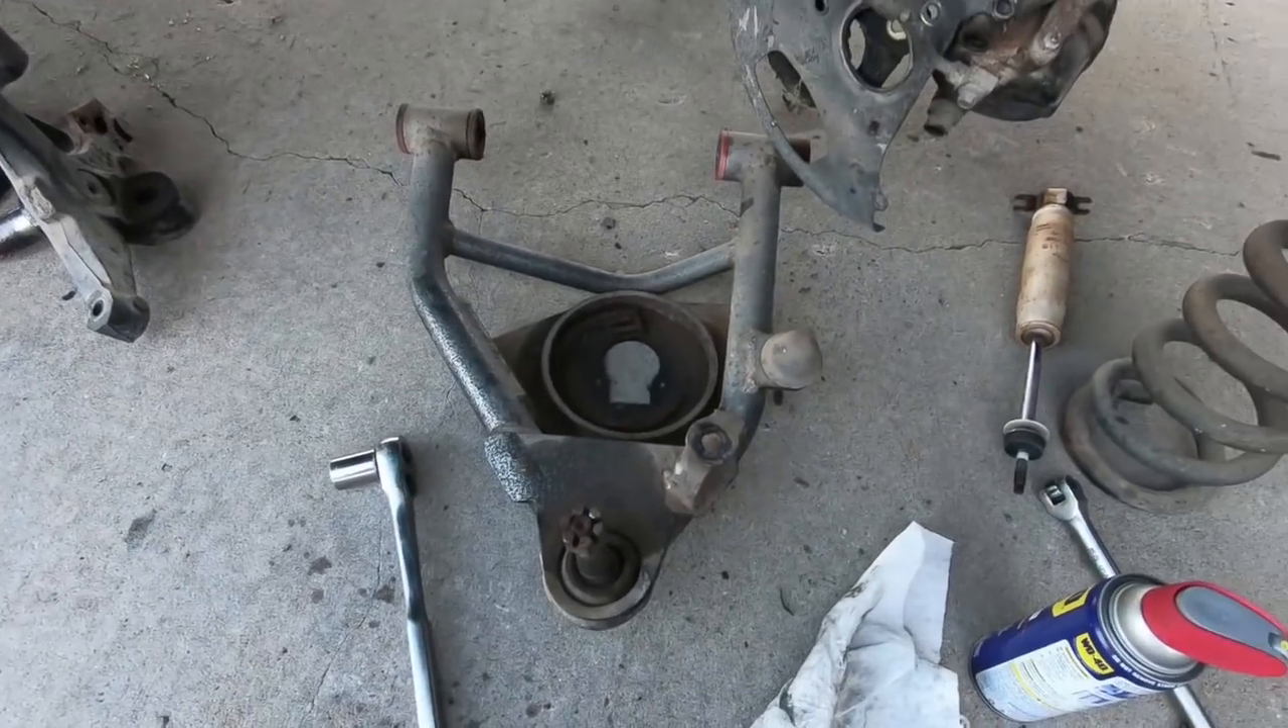As you can see I went ahead and got the bottom a arm off and guys that was a seven eights on both sides and just a bolt that runs through those.